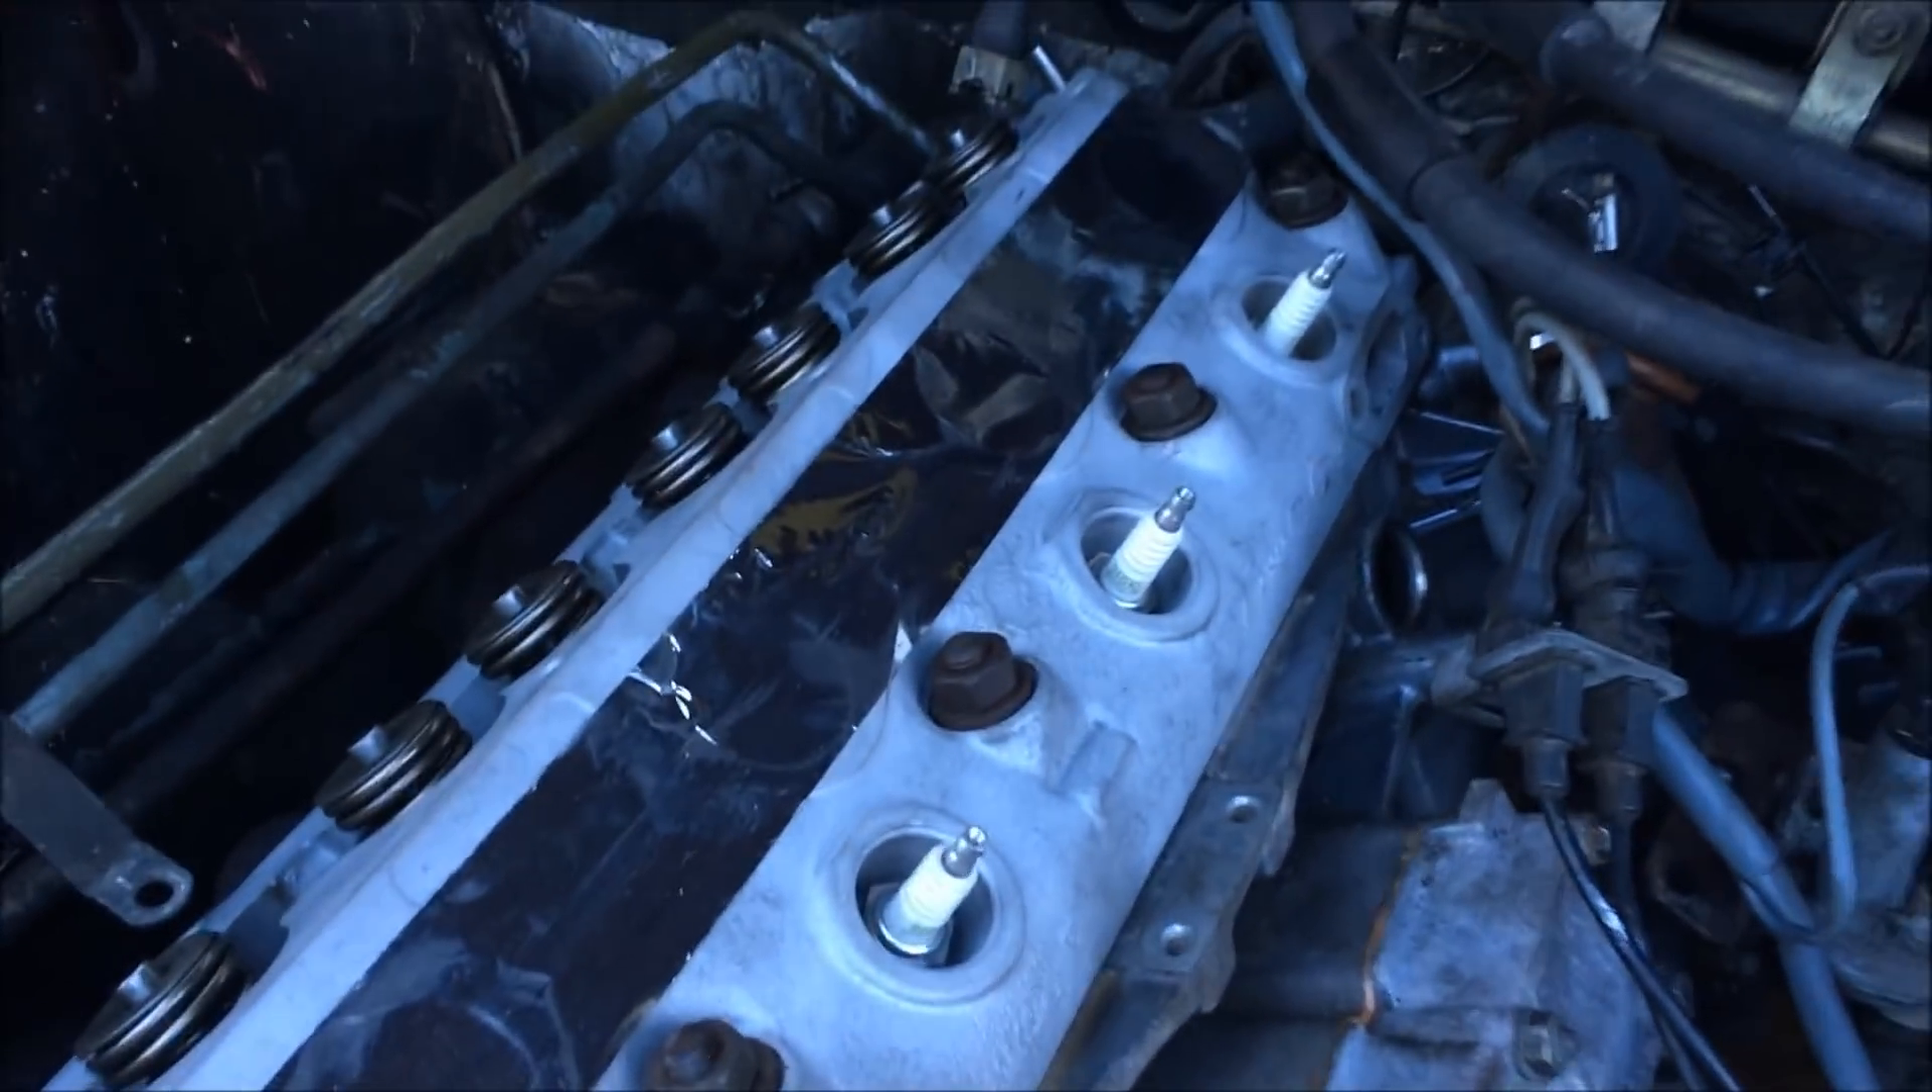All right guys I've got the head back on now so that's just about going to do it for this video.